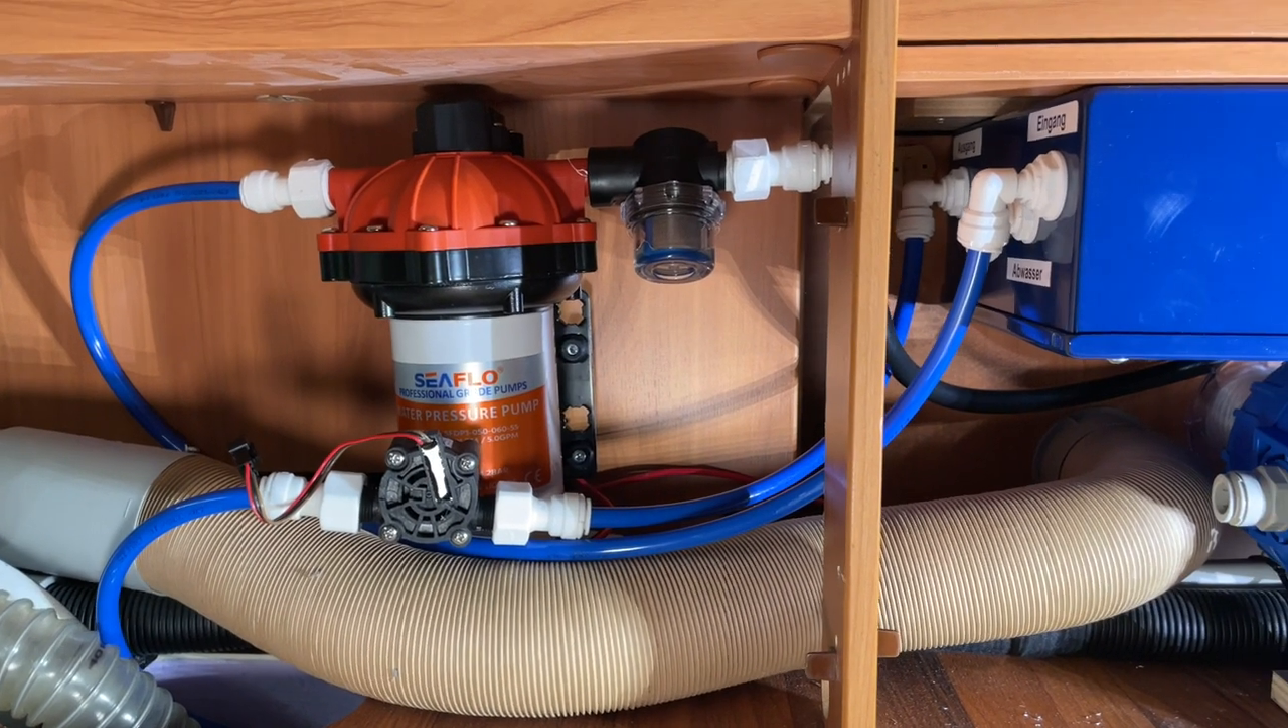Also wir haben jetzt hier die Pumpe verbaut.